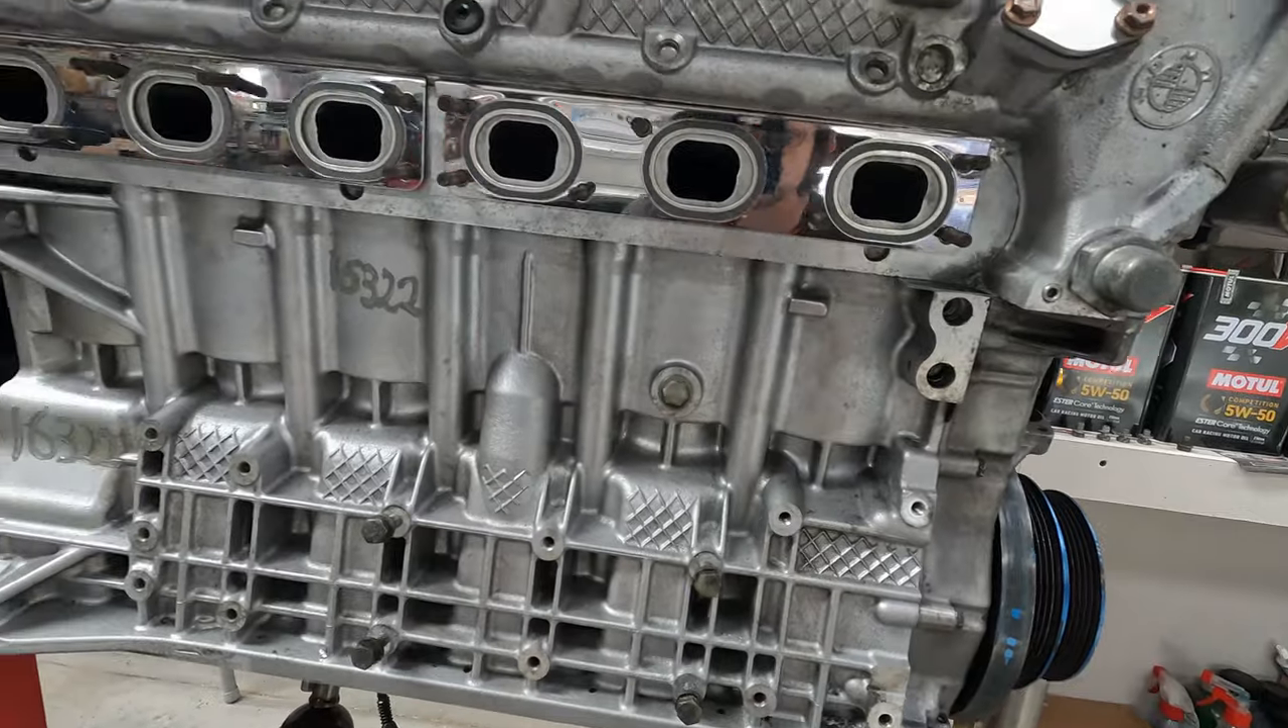Alors déjà tu peux remarquer que les nouveaux joints d'échappement ont pris place sur le bloc.